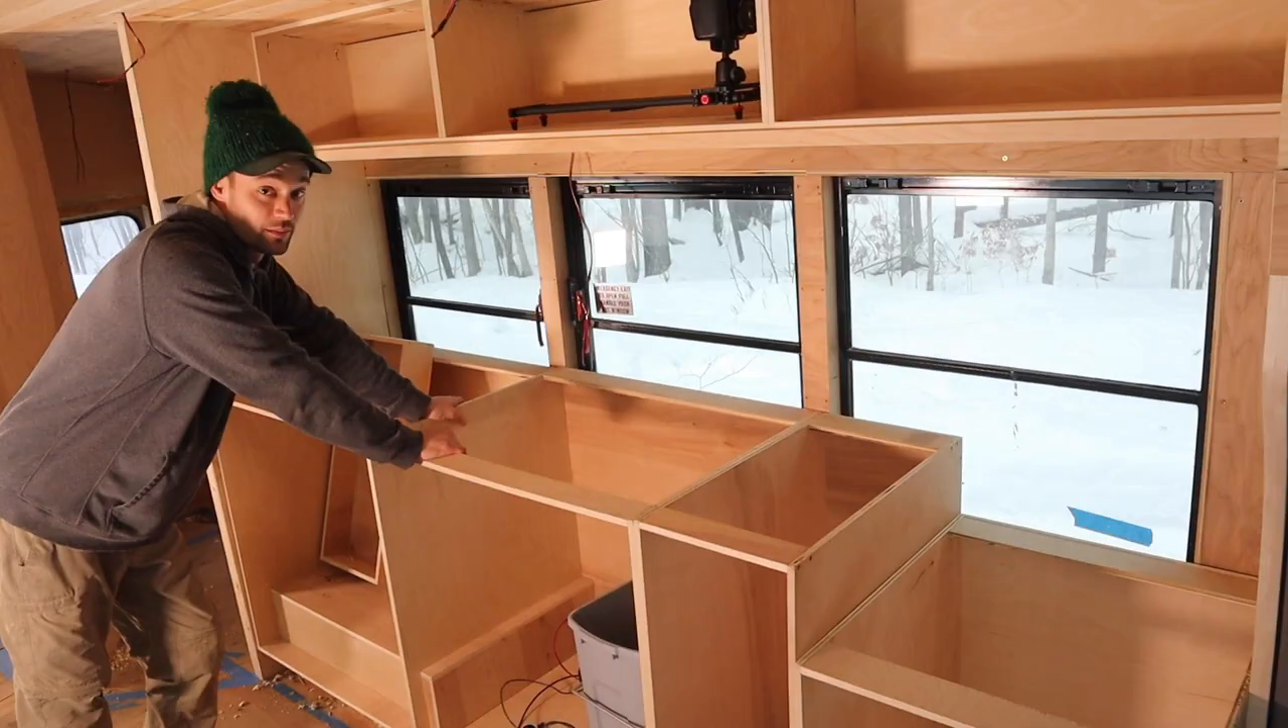I mean, really at this point, we got our casings in, got all of our cabinets in. So now it's just a matter of getting them all screwed together.